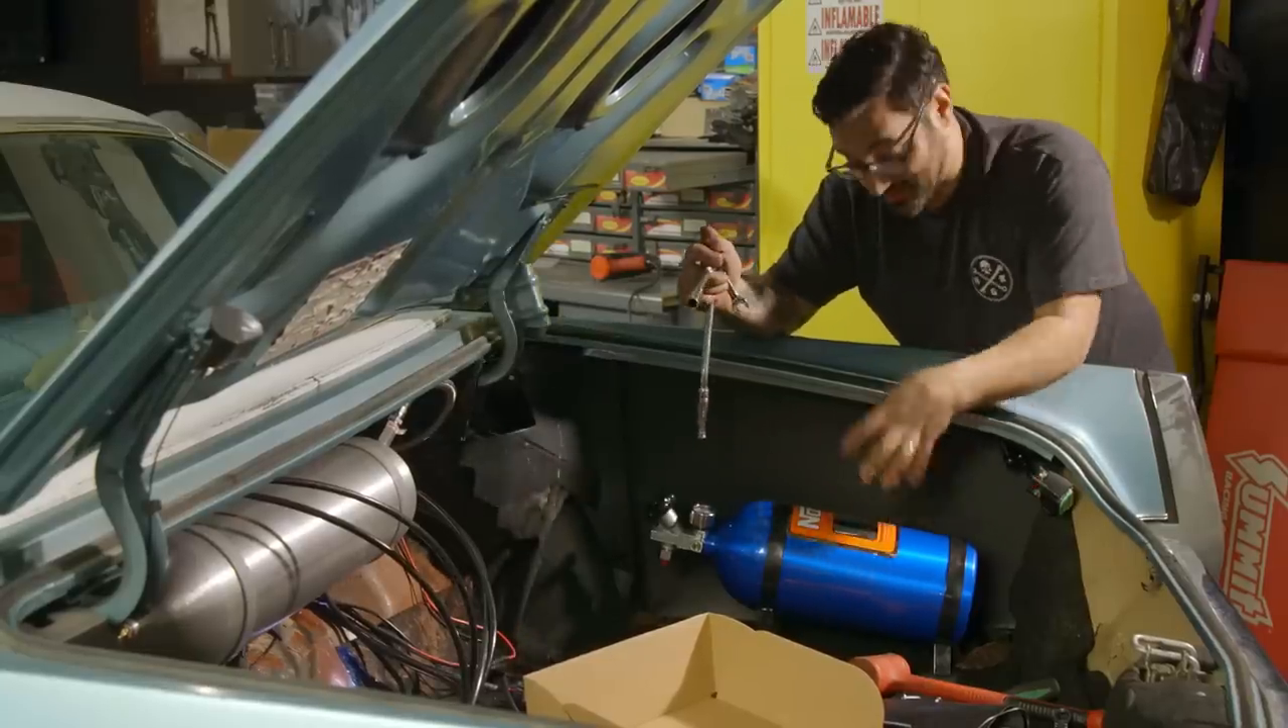So I've got our nitrous bottle bolted into the back of the Cadillac. It's nice and secure because this is obviously pretty flammable stuff inside.